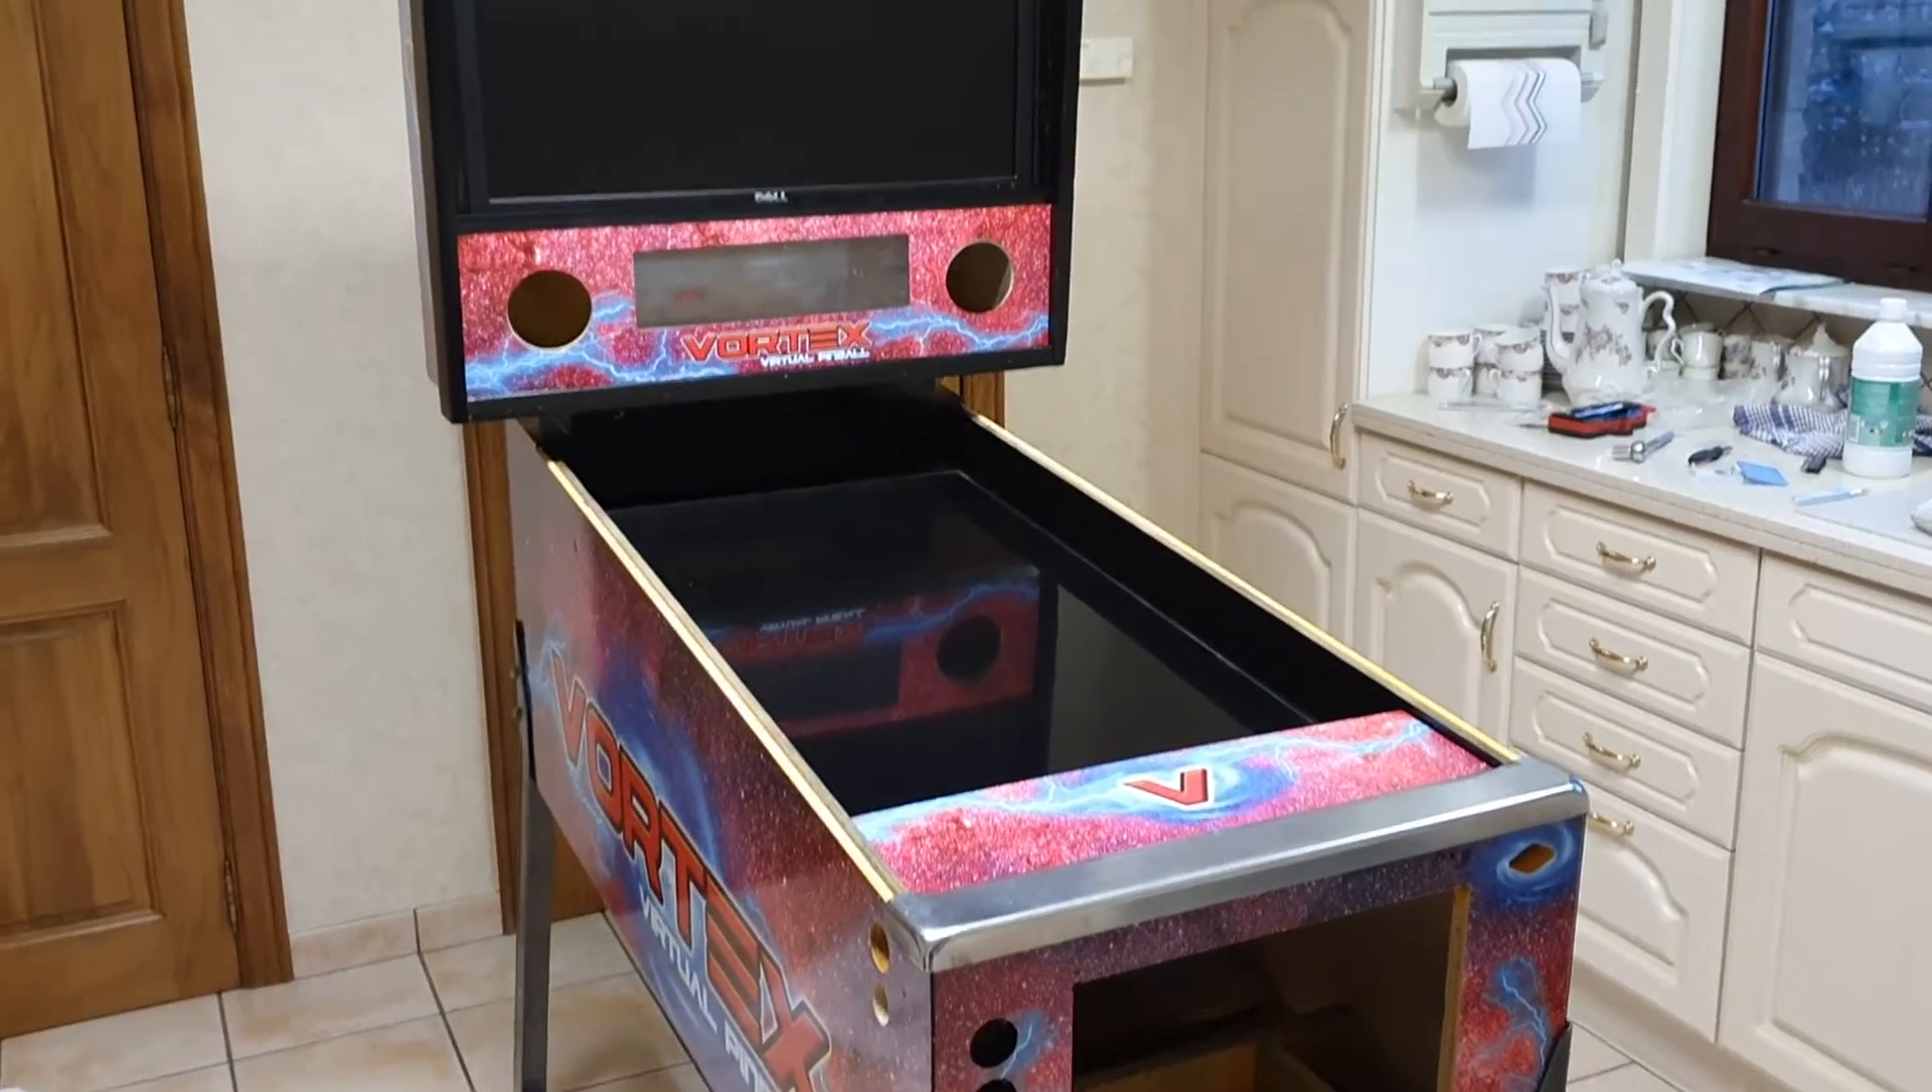Finally, the apron with the newly installed decal can be stuck in place for the final reveal. The cabinet now looks like a pinball machine for the very first time.